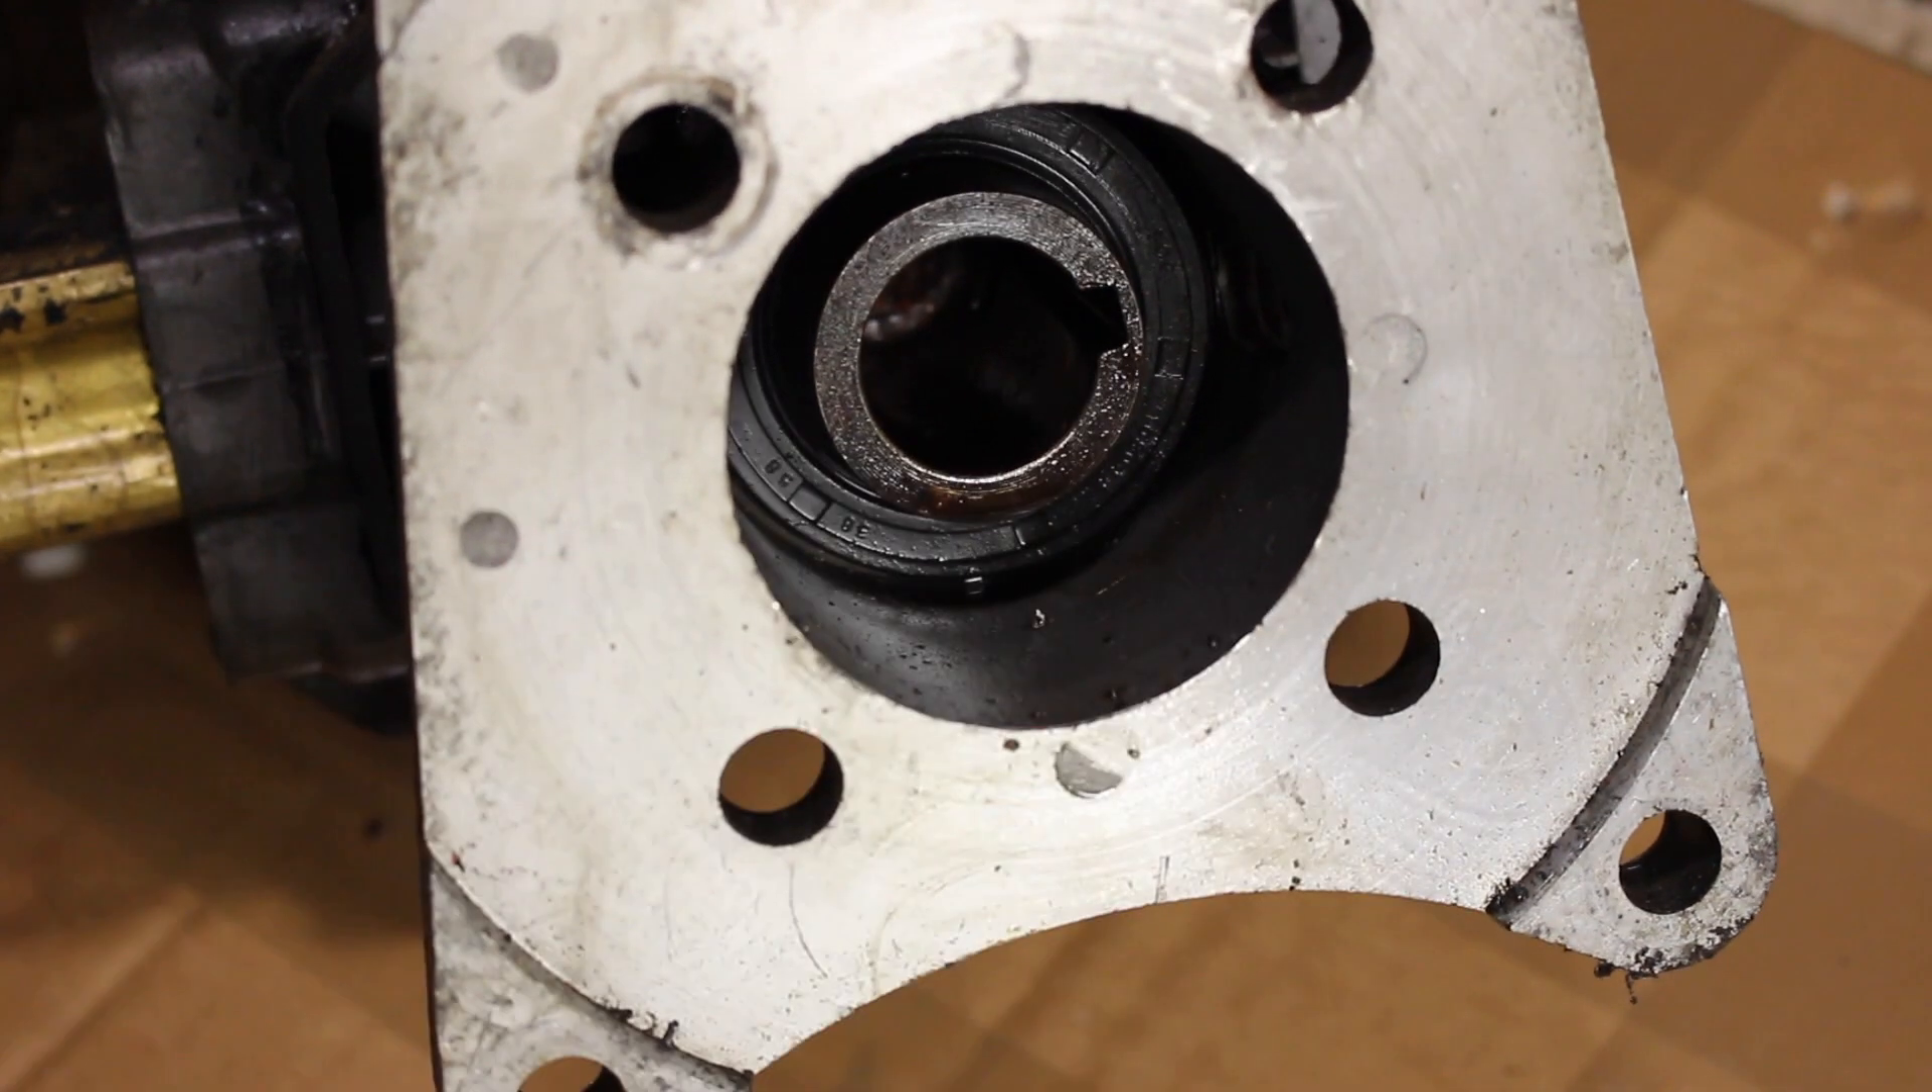In here there's a seal on the one inch shaft and we can see that seal has popped out it's just loose there.